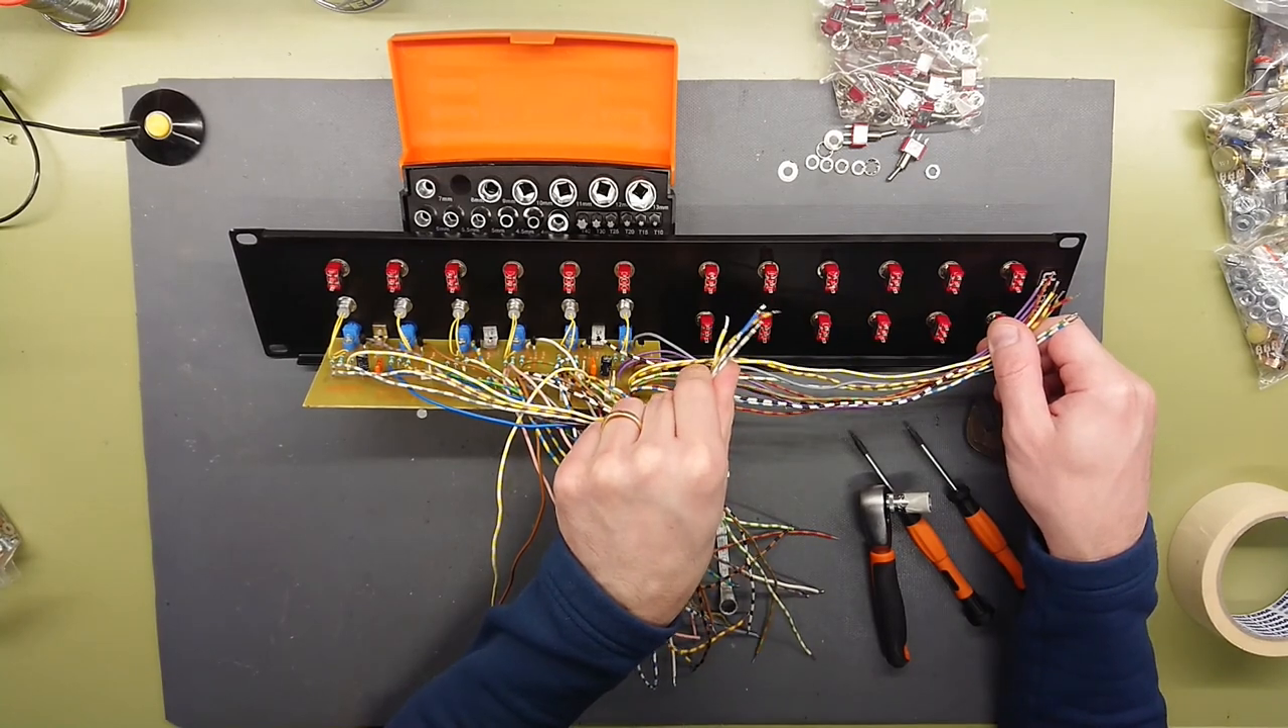So, with all the switches mounted and the output board here with the six optical outputs and the six LEDs, all there is to do now is get all these wires sorted and soldered into the respective switches switches that they are going to use.